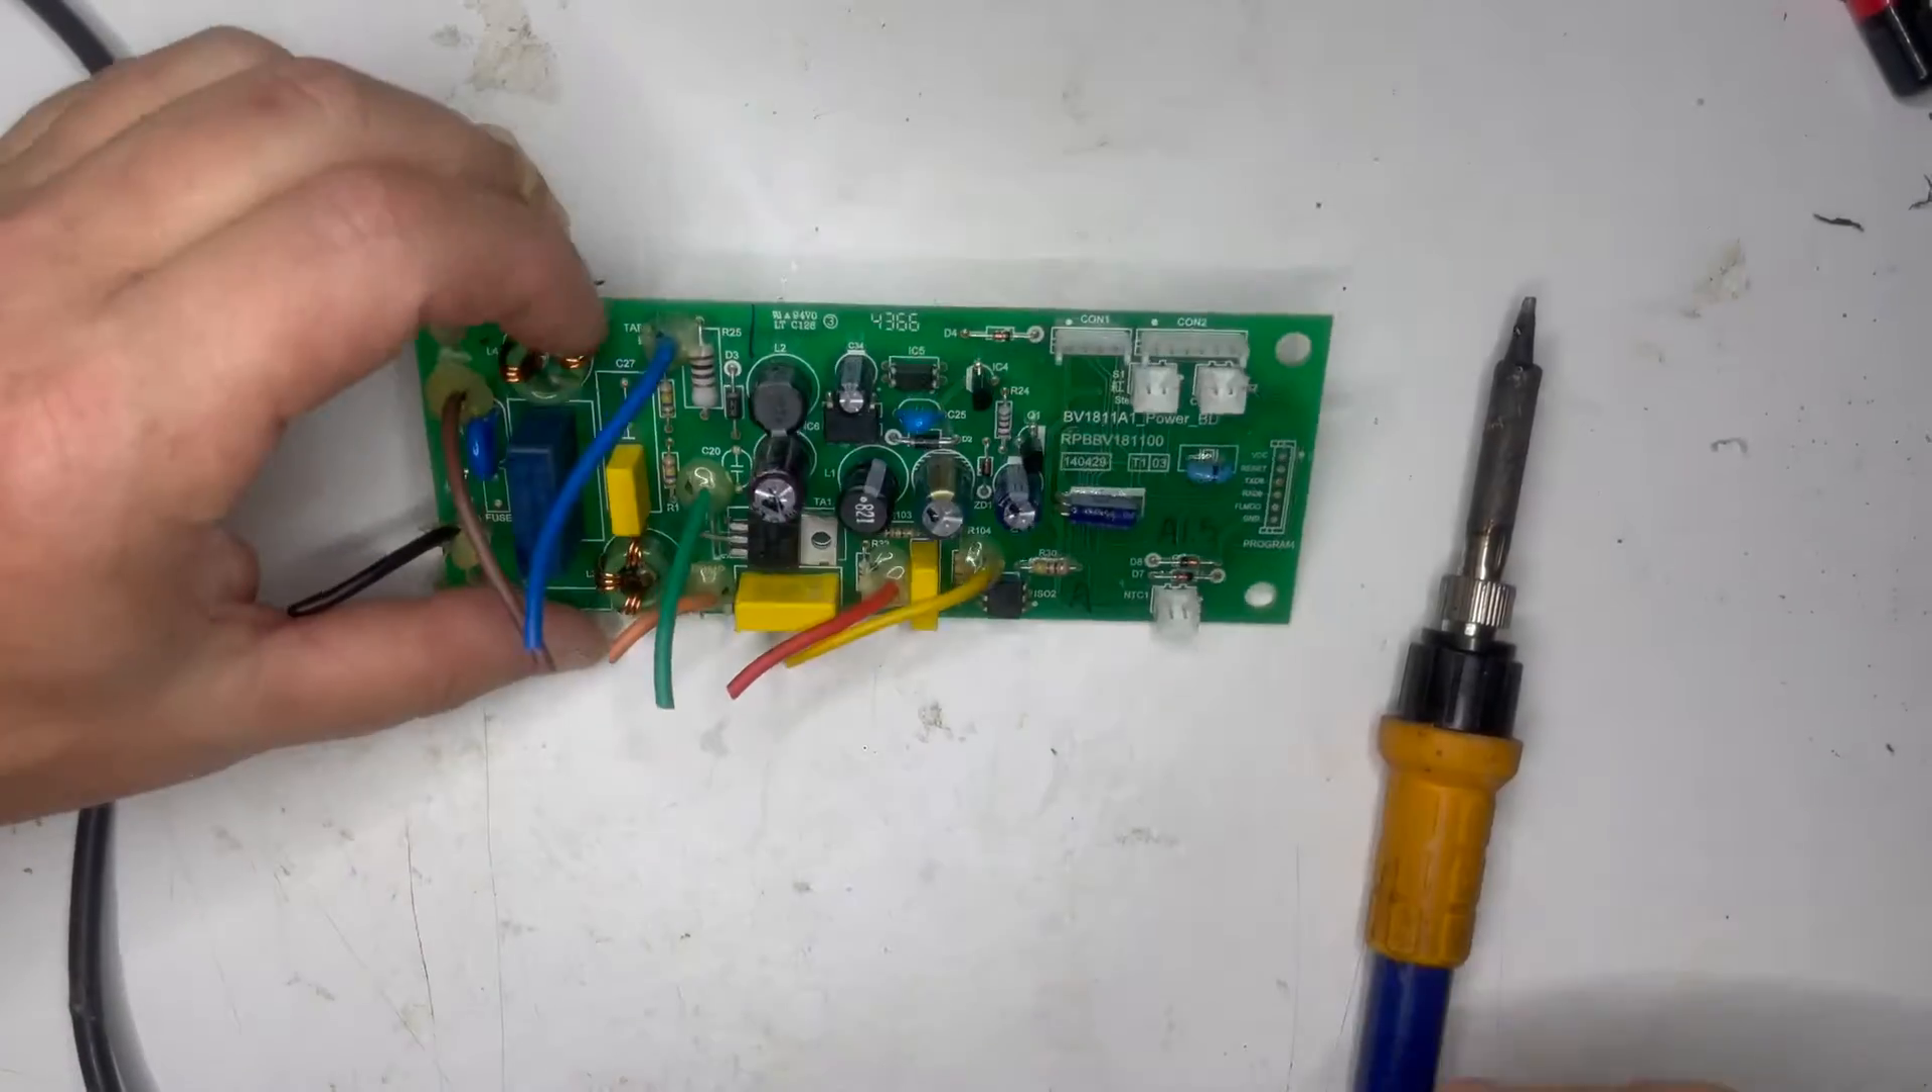I cut the wires on the donor board but we still need to desolder them.